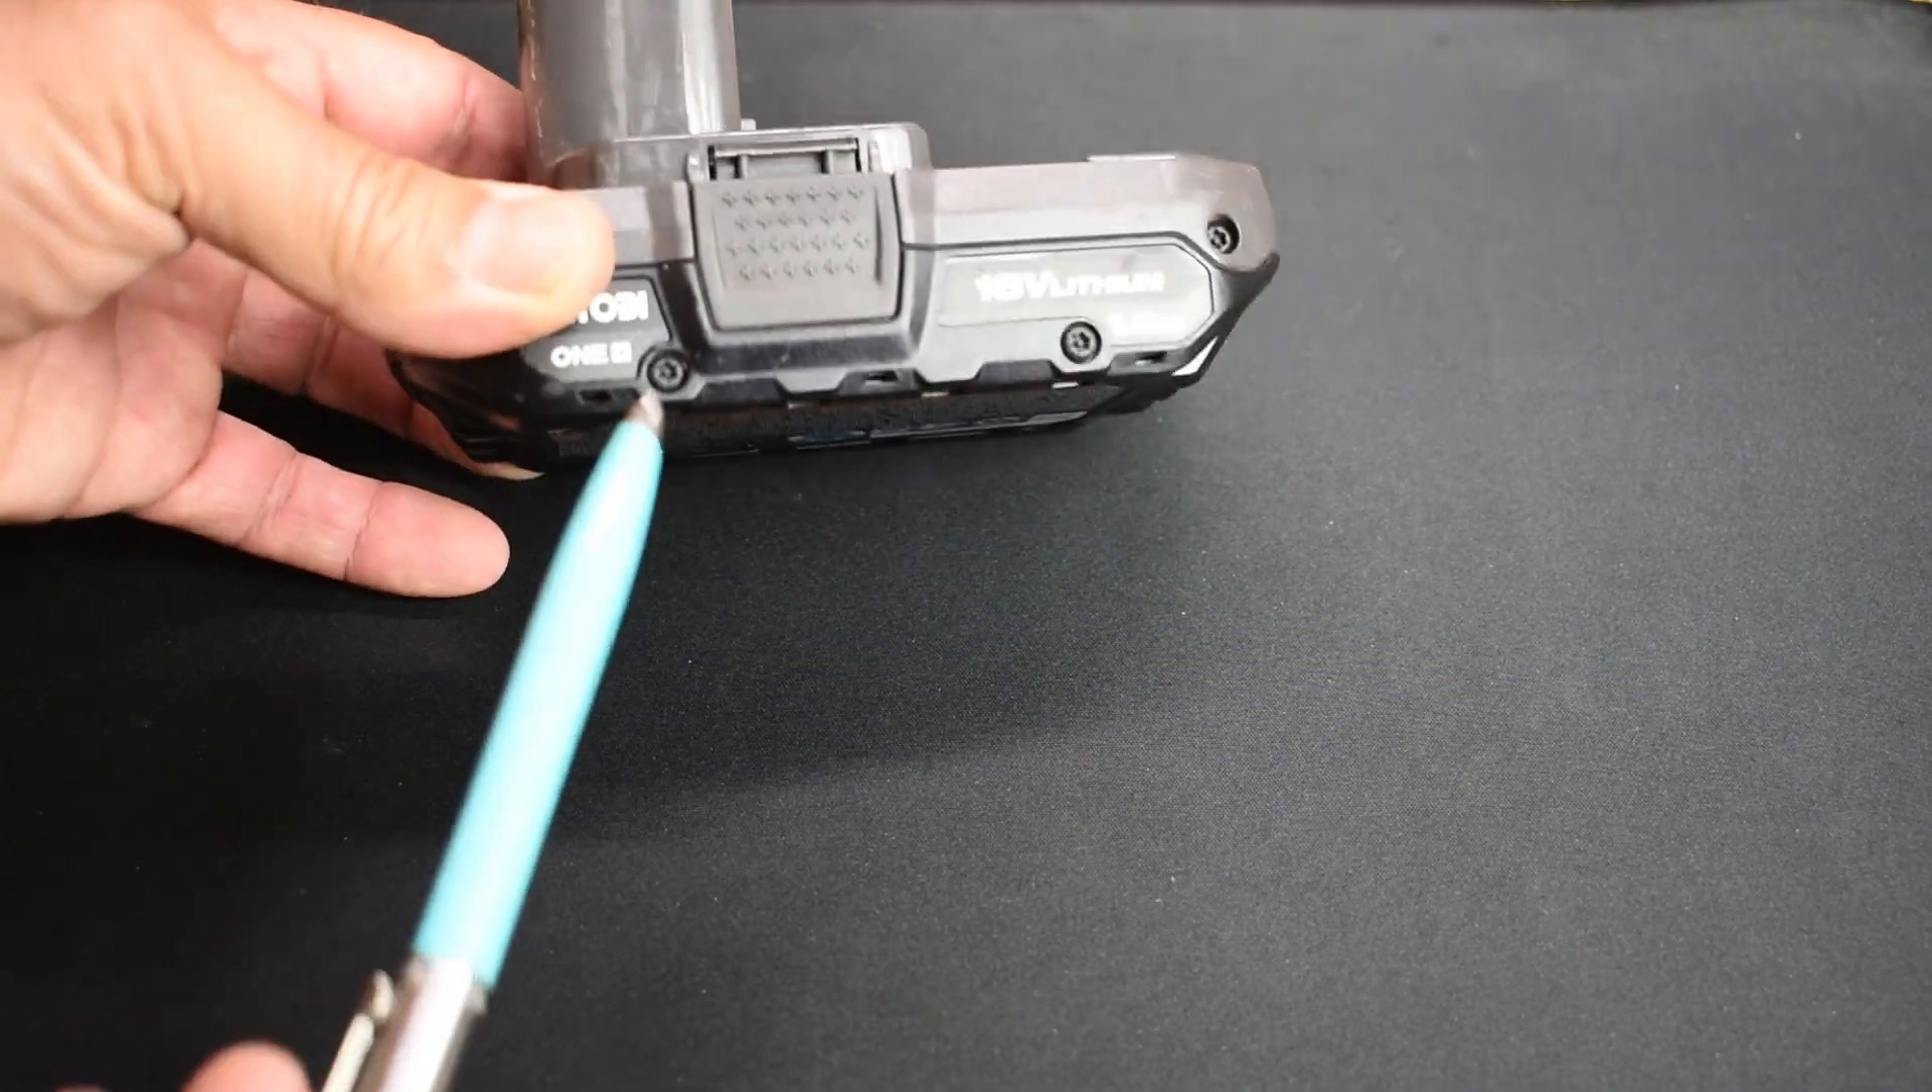So let me get started. There are plenty of screws on here to remove.